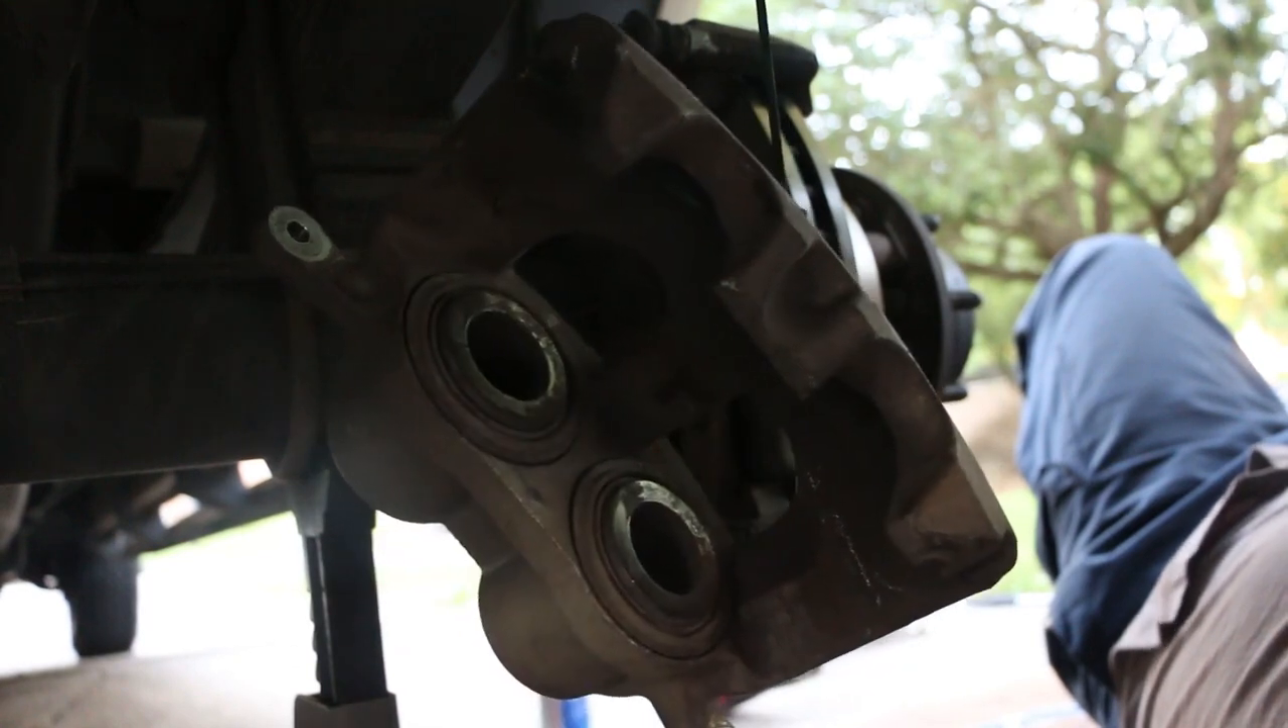So now these pistons aren't sticking up anymore.